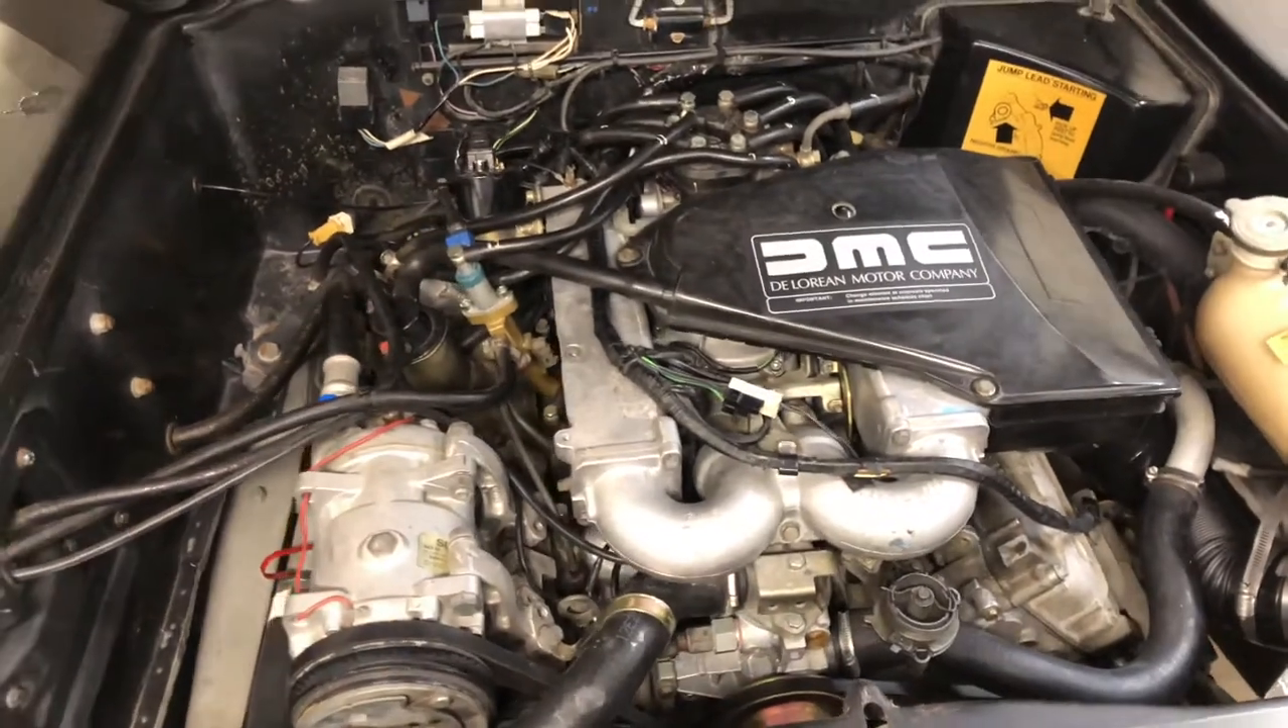I got the motor all back together.